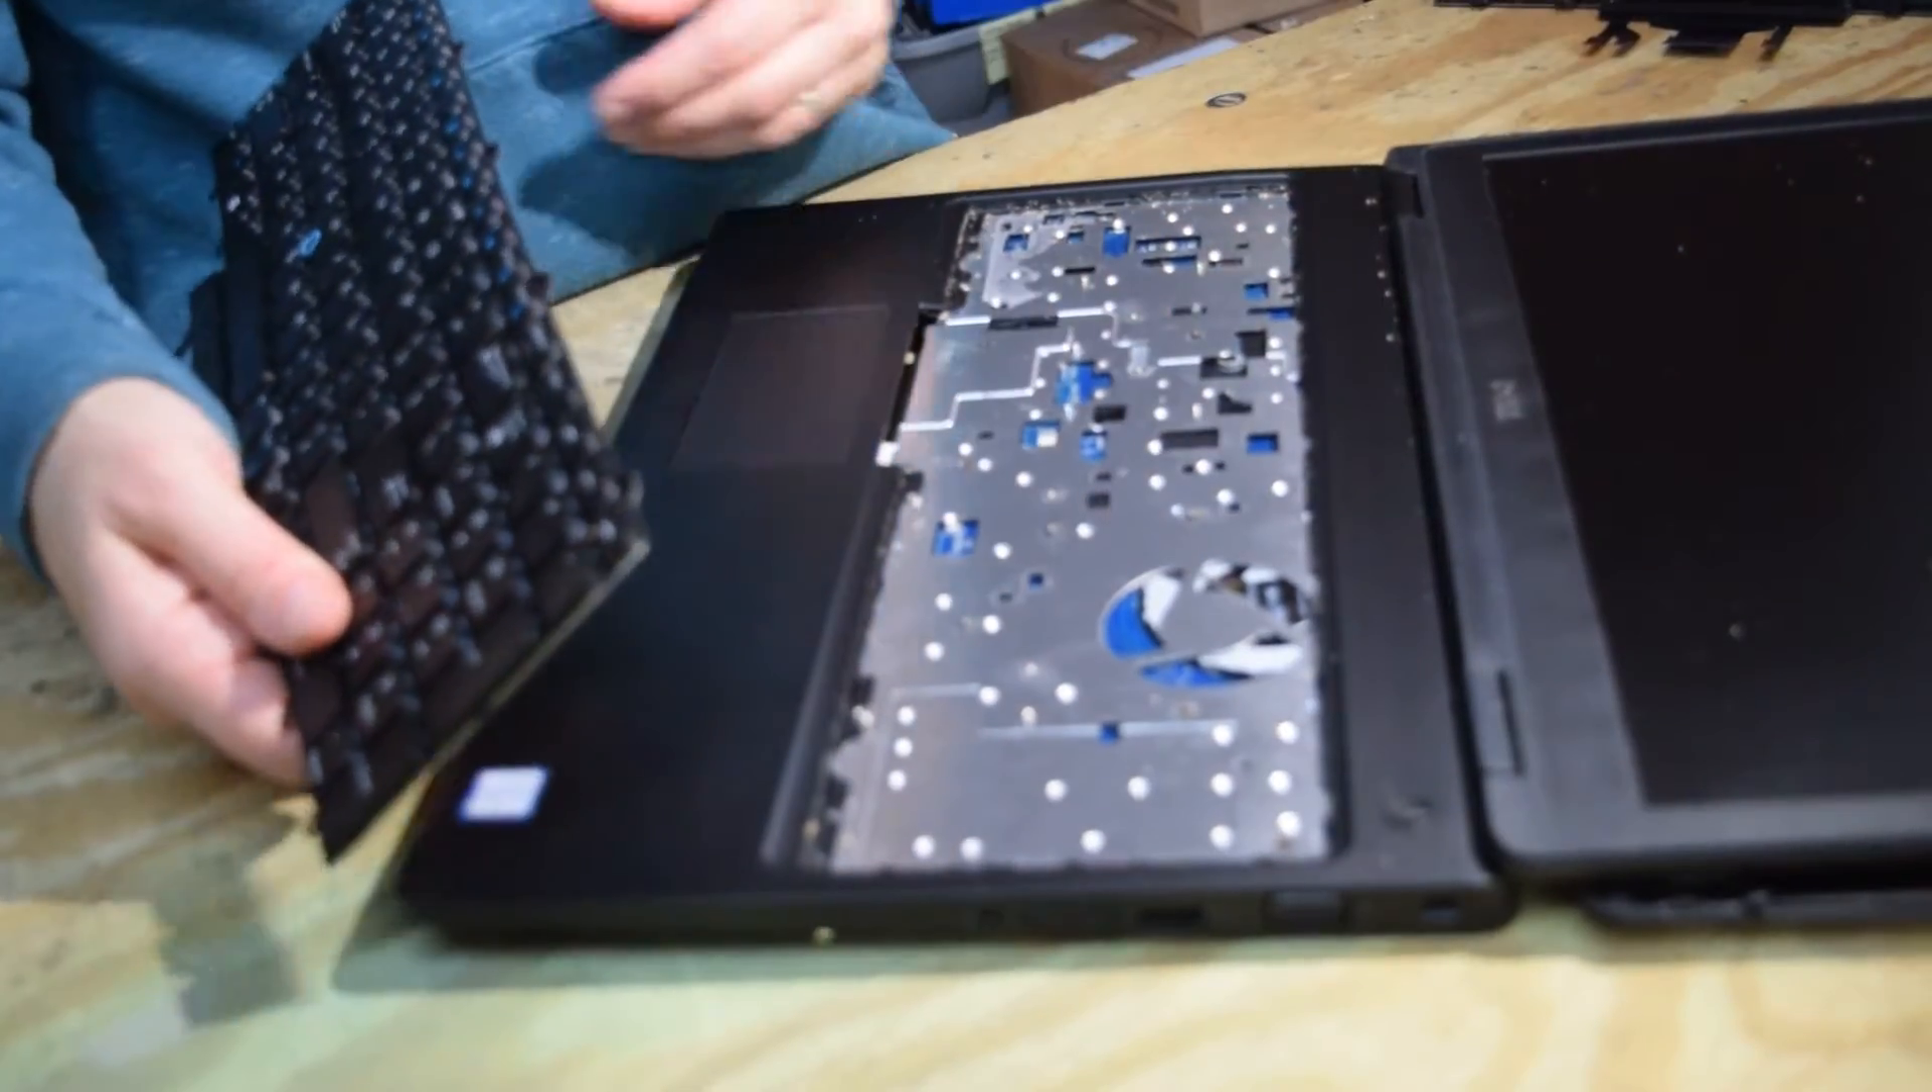Now you've successfully taken the keyboard out and now we will reverse the process and put a new one in.